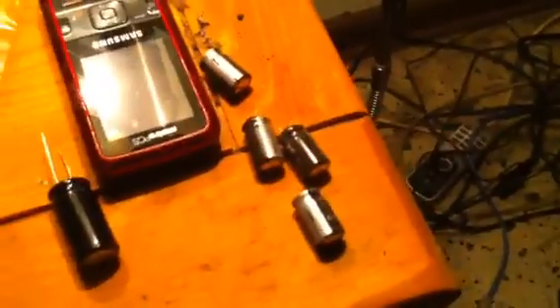So I finally got the capacitors off.